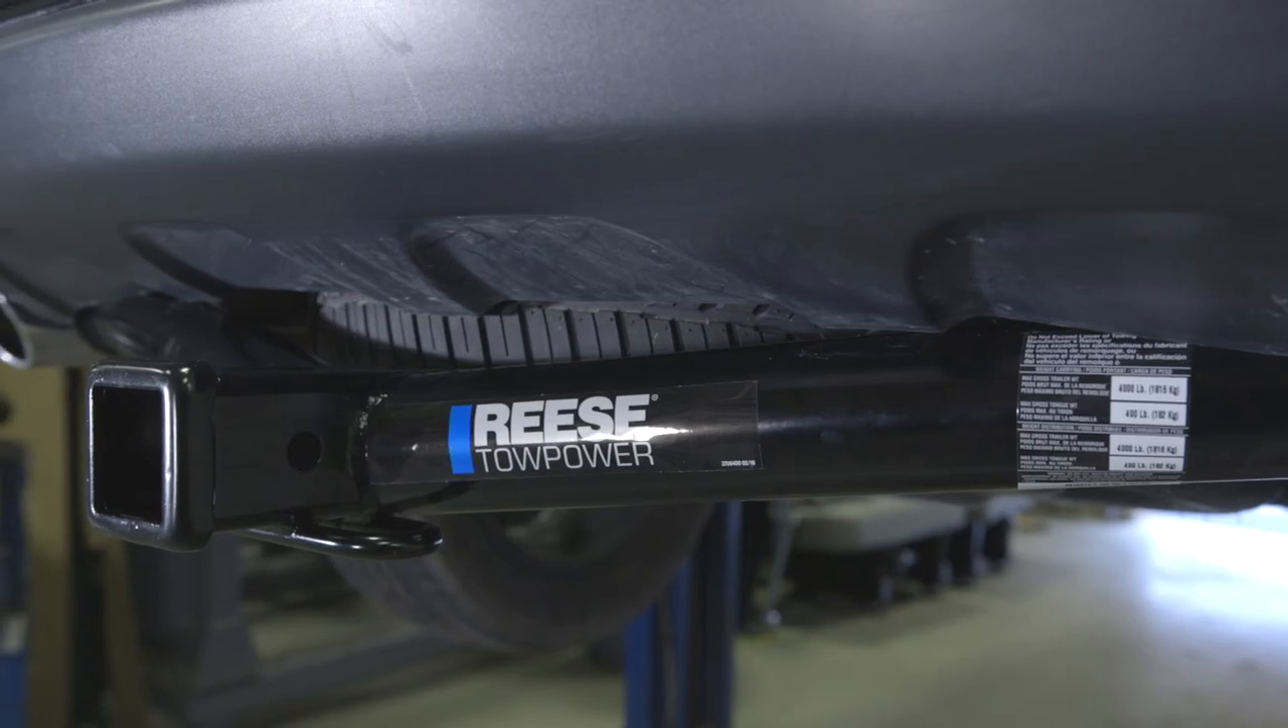This concludes the installation of a Reese Custom Trailer Hitch on this 2018 Dodge Journey, part number 44601. For more information on this and other great Reese products, visit ReeseProducts .com.